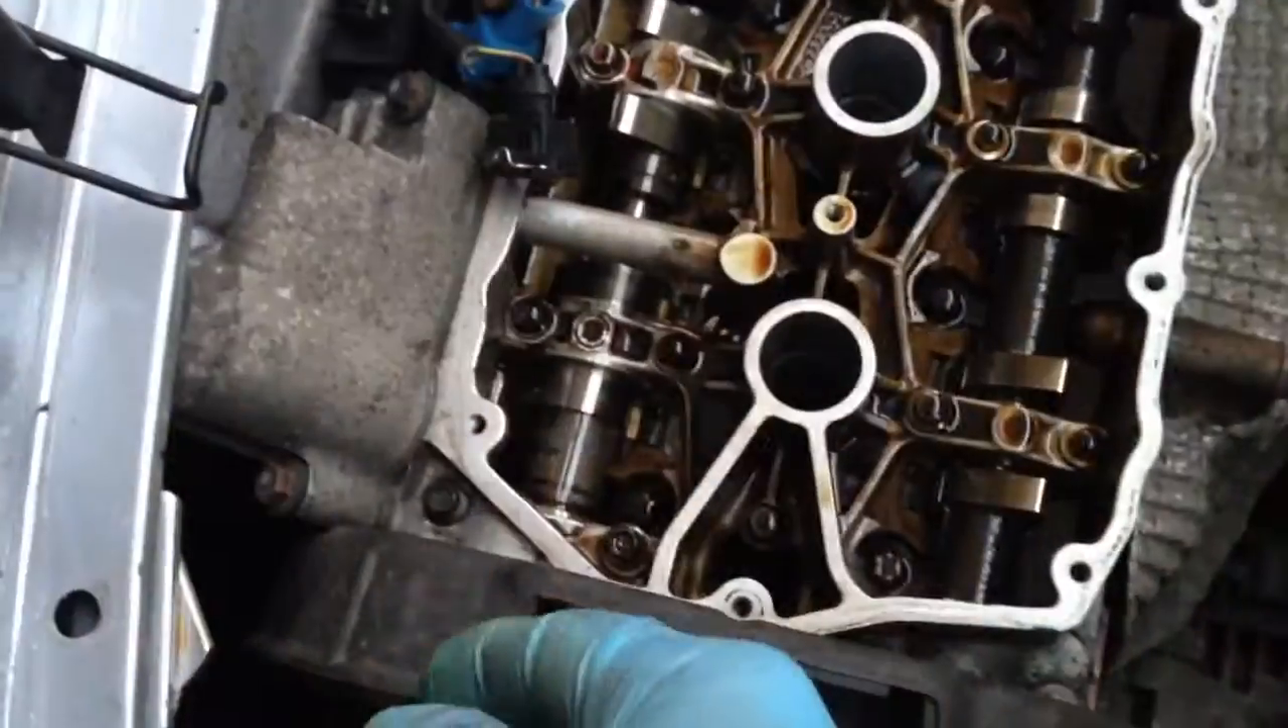Now we have the cam cover off, you can see all the camshafts.